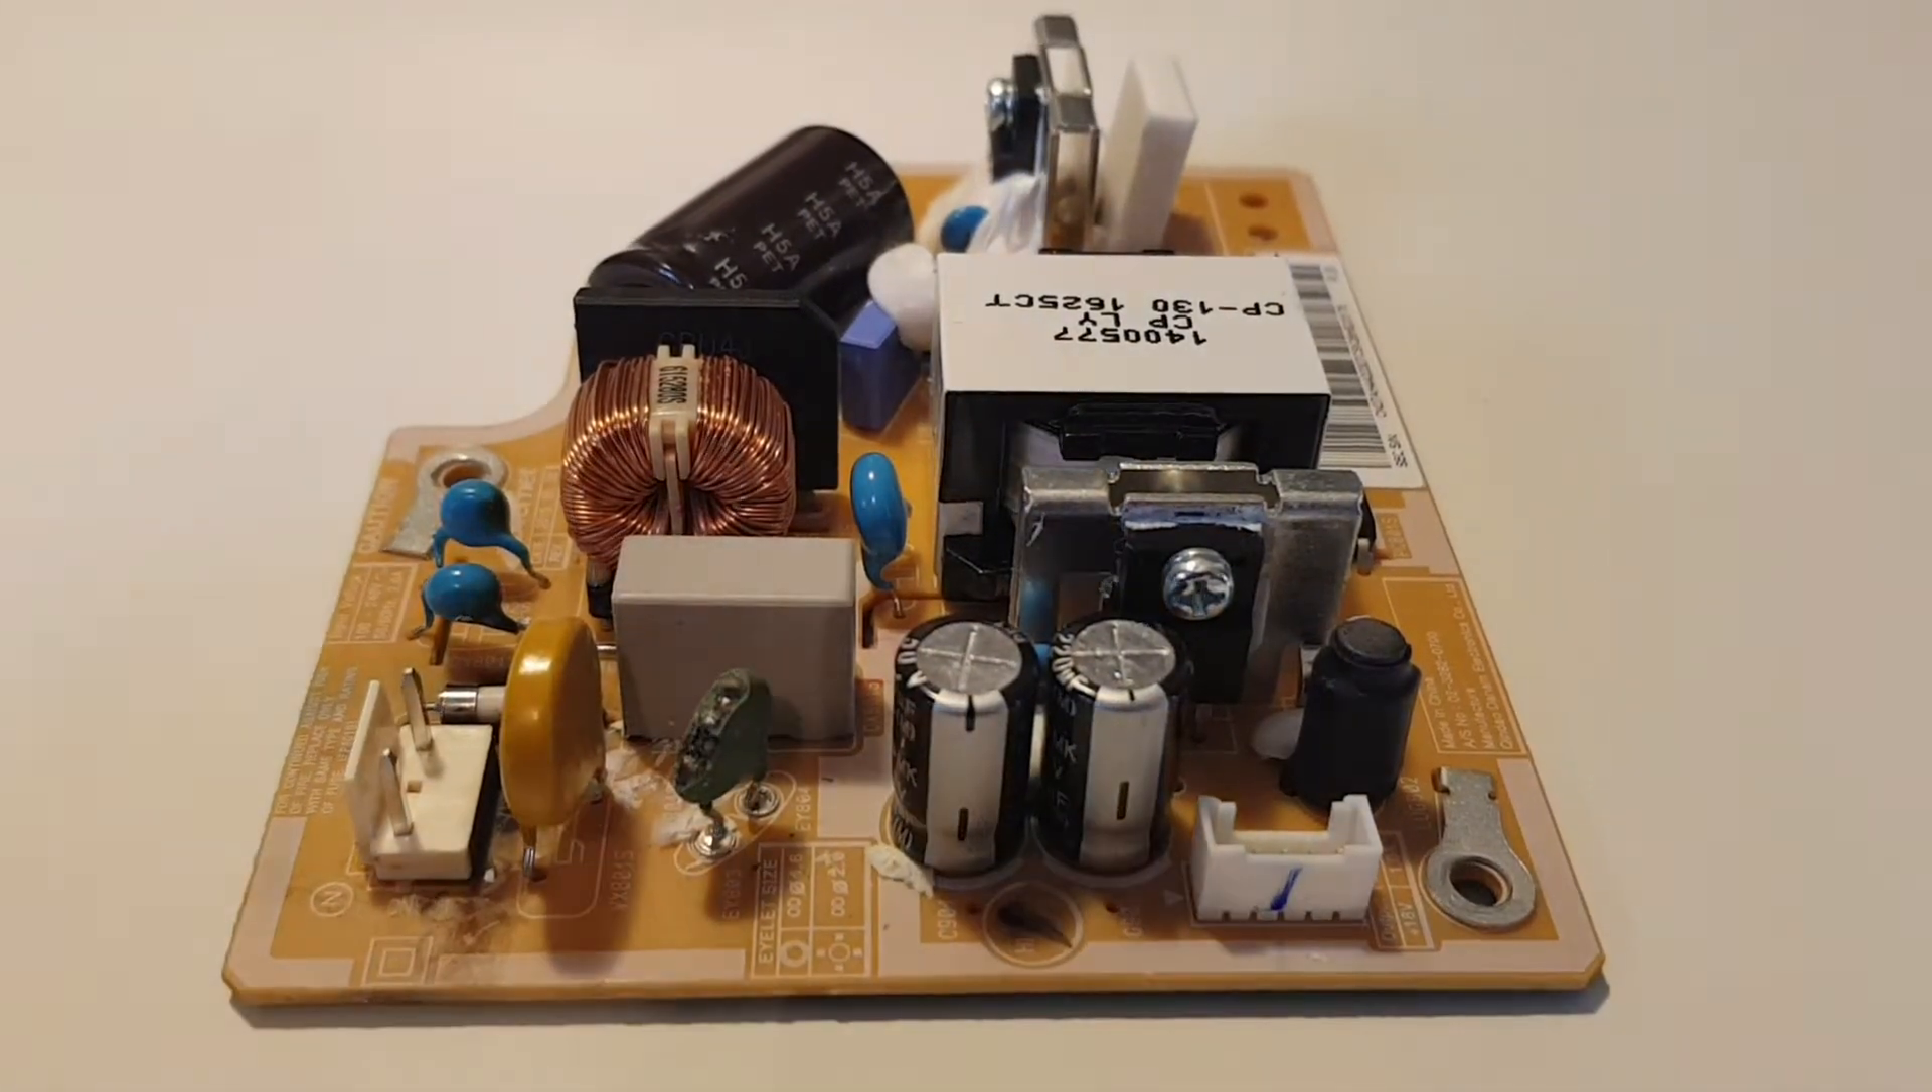So here's the power supply board removed from the speaker.